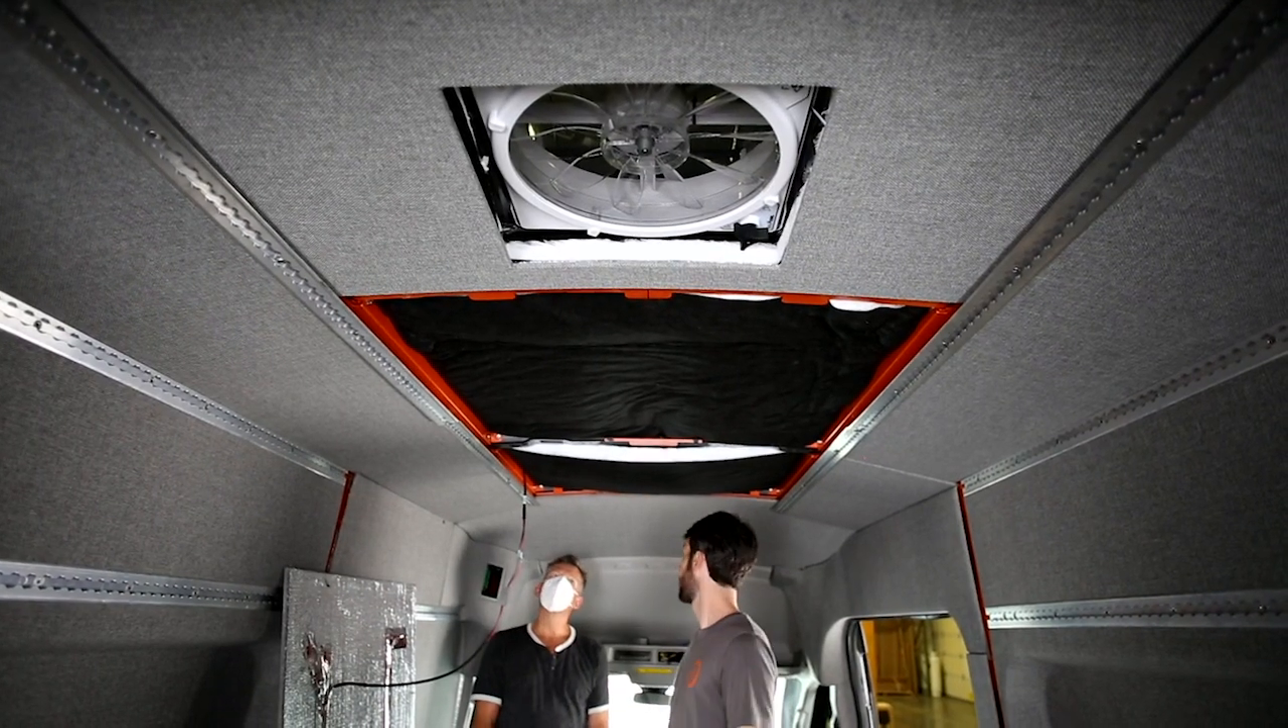We are down to our last ceiling panel.